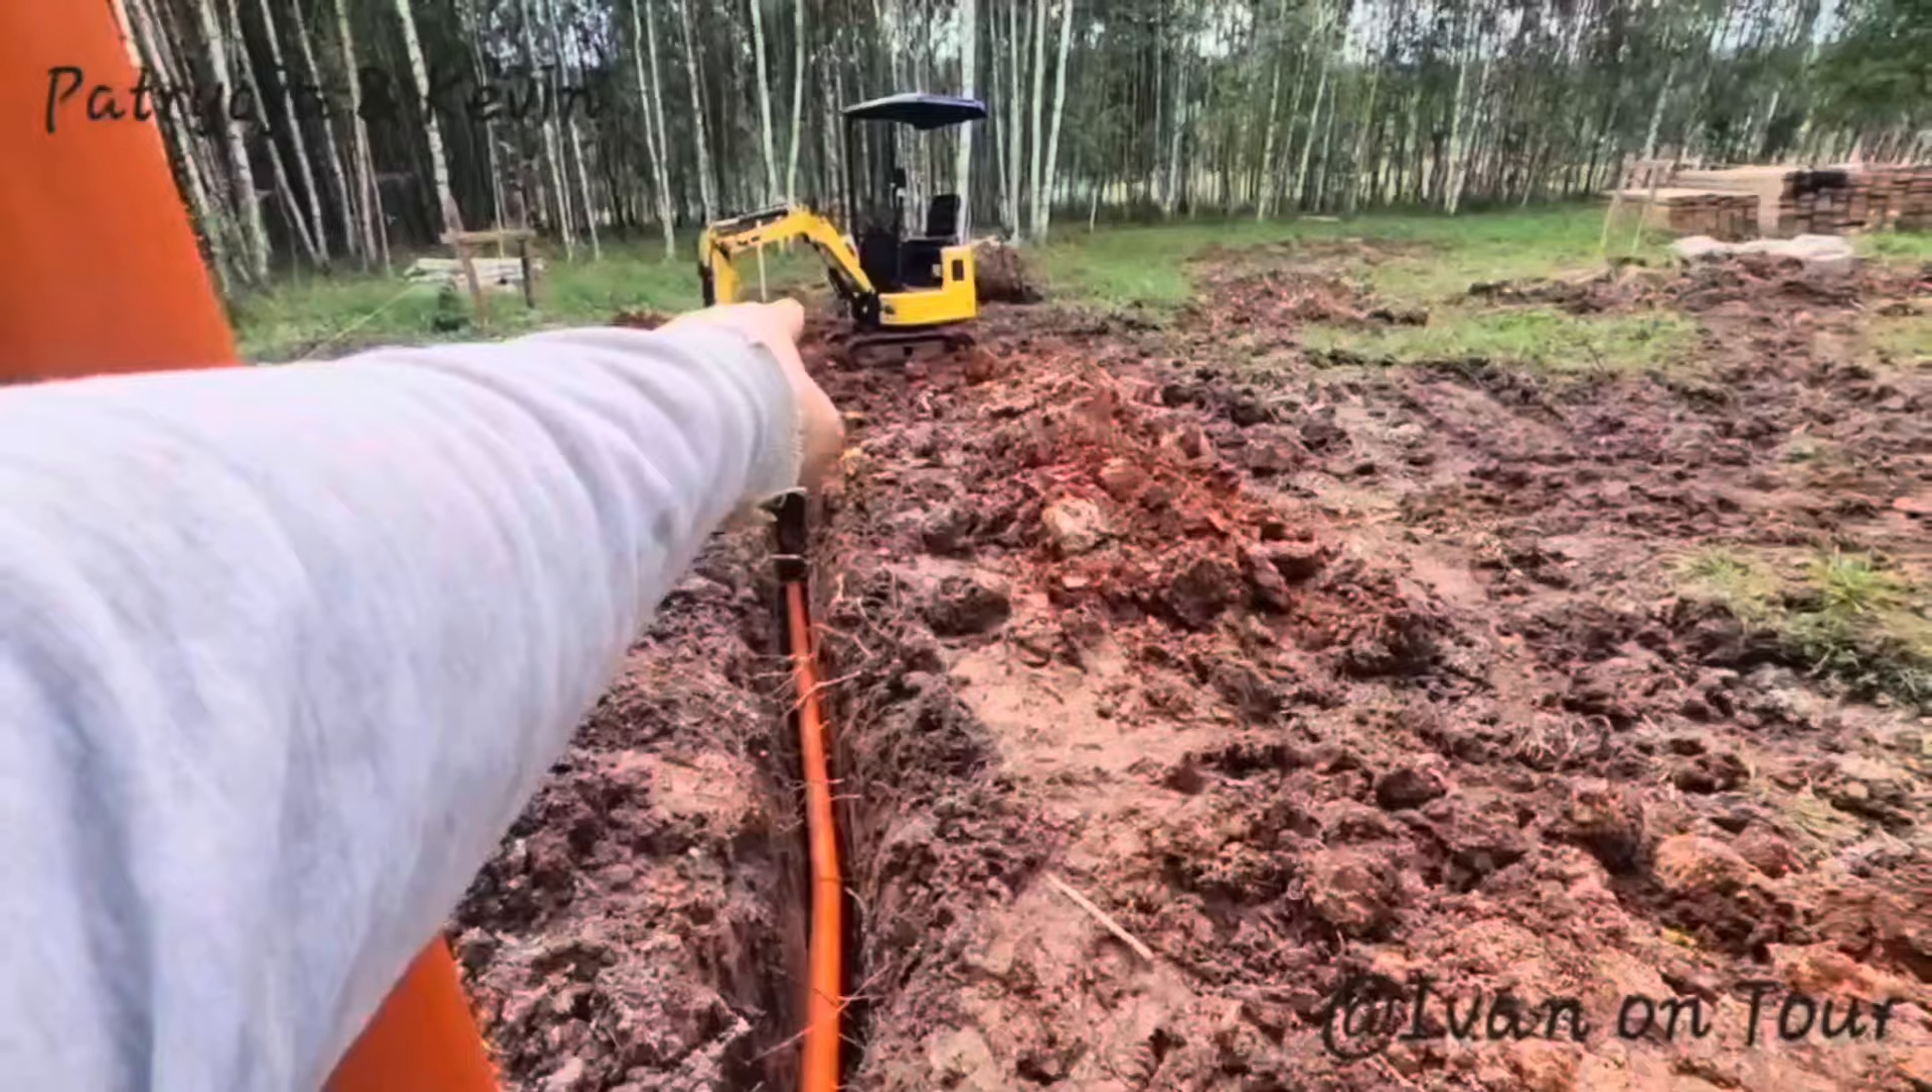Abwasserrohr ist drinnen. Jetzt noch nur zuschütten.